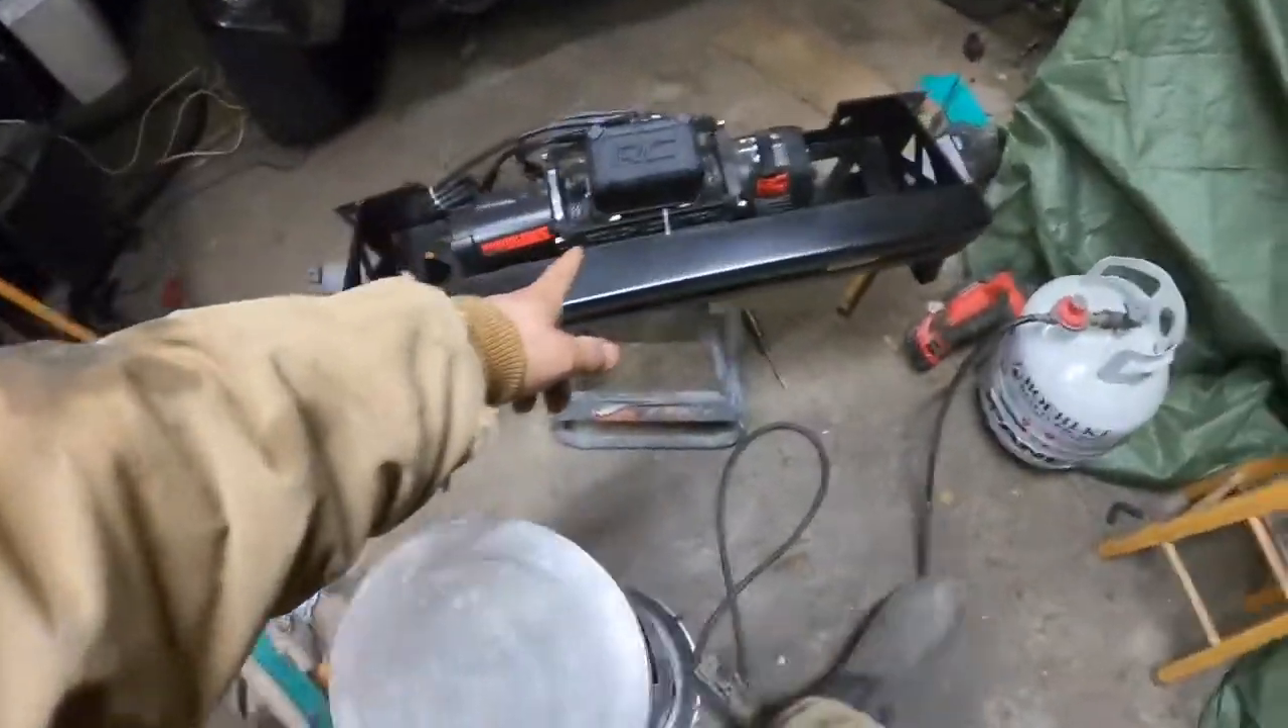So we got the winch all mounted up.